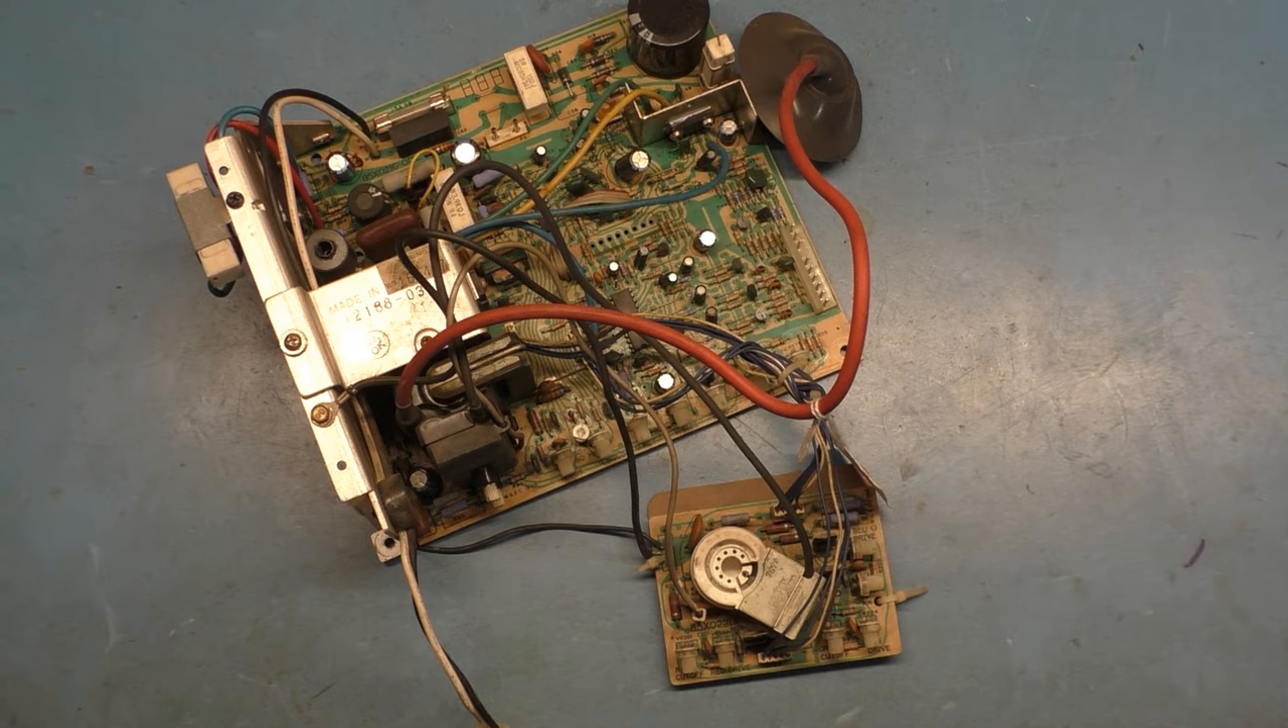So the chassis is now extricated from the tube.